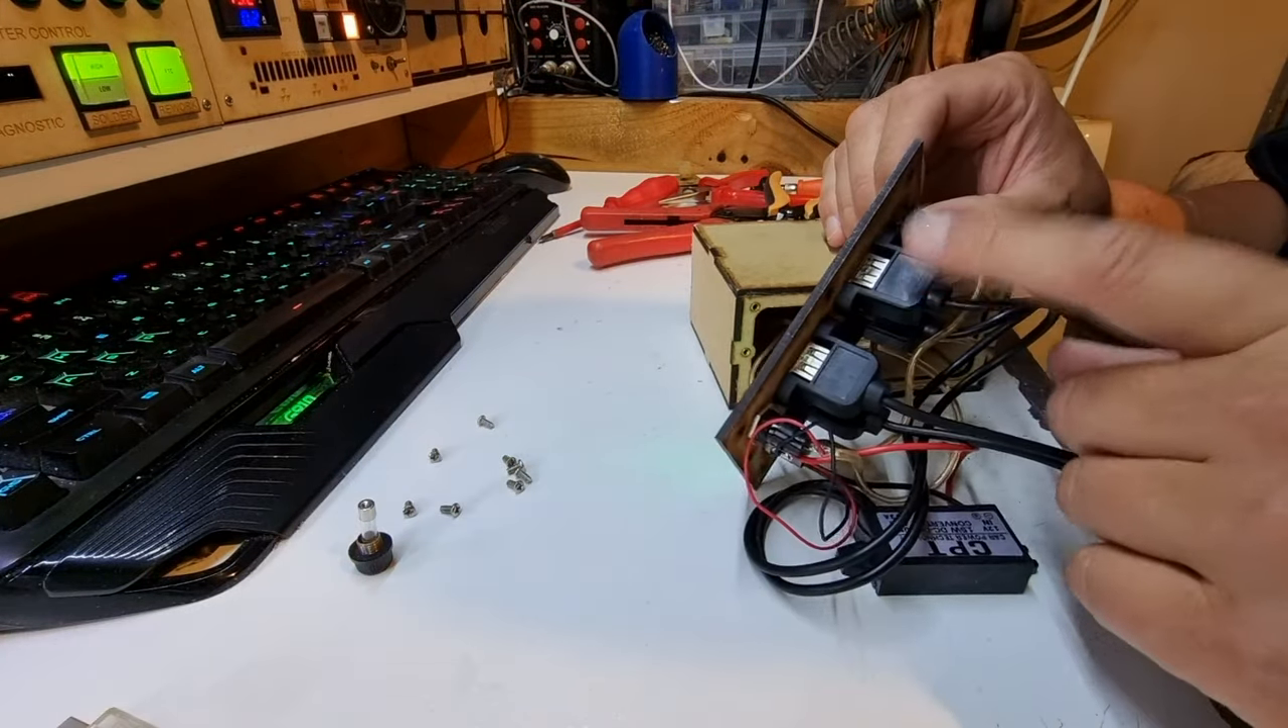All right so we have our connectors screwed into the front plate.